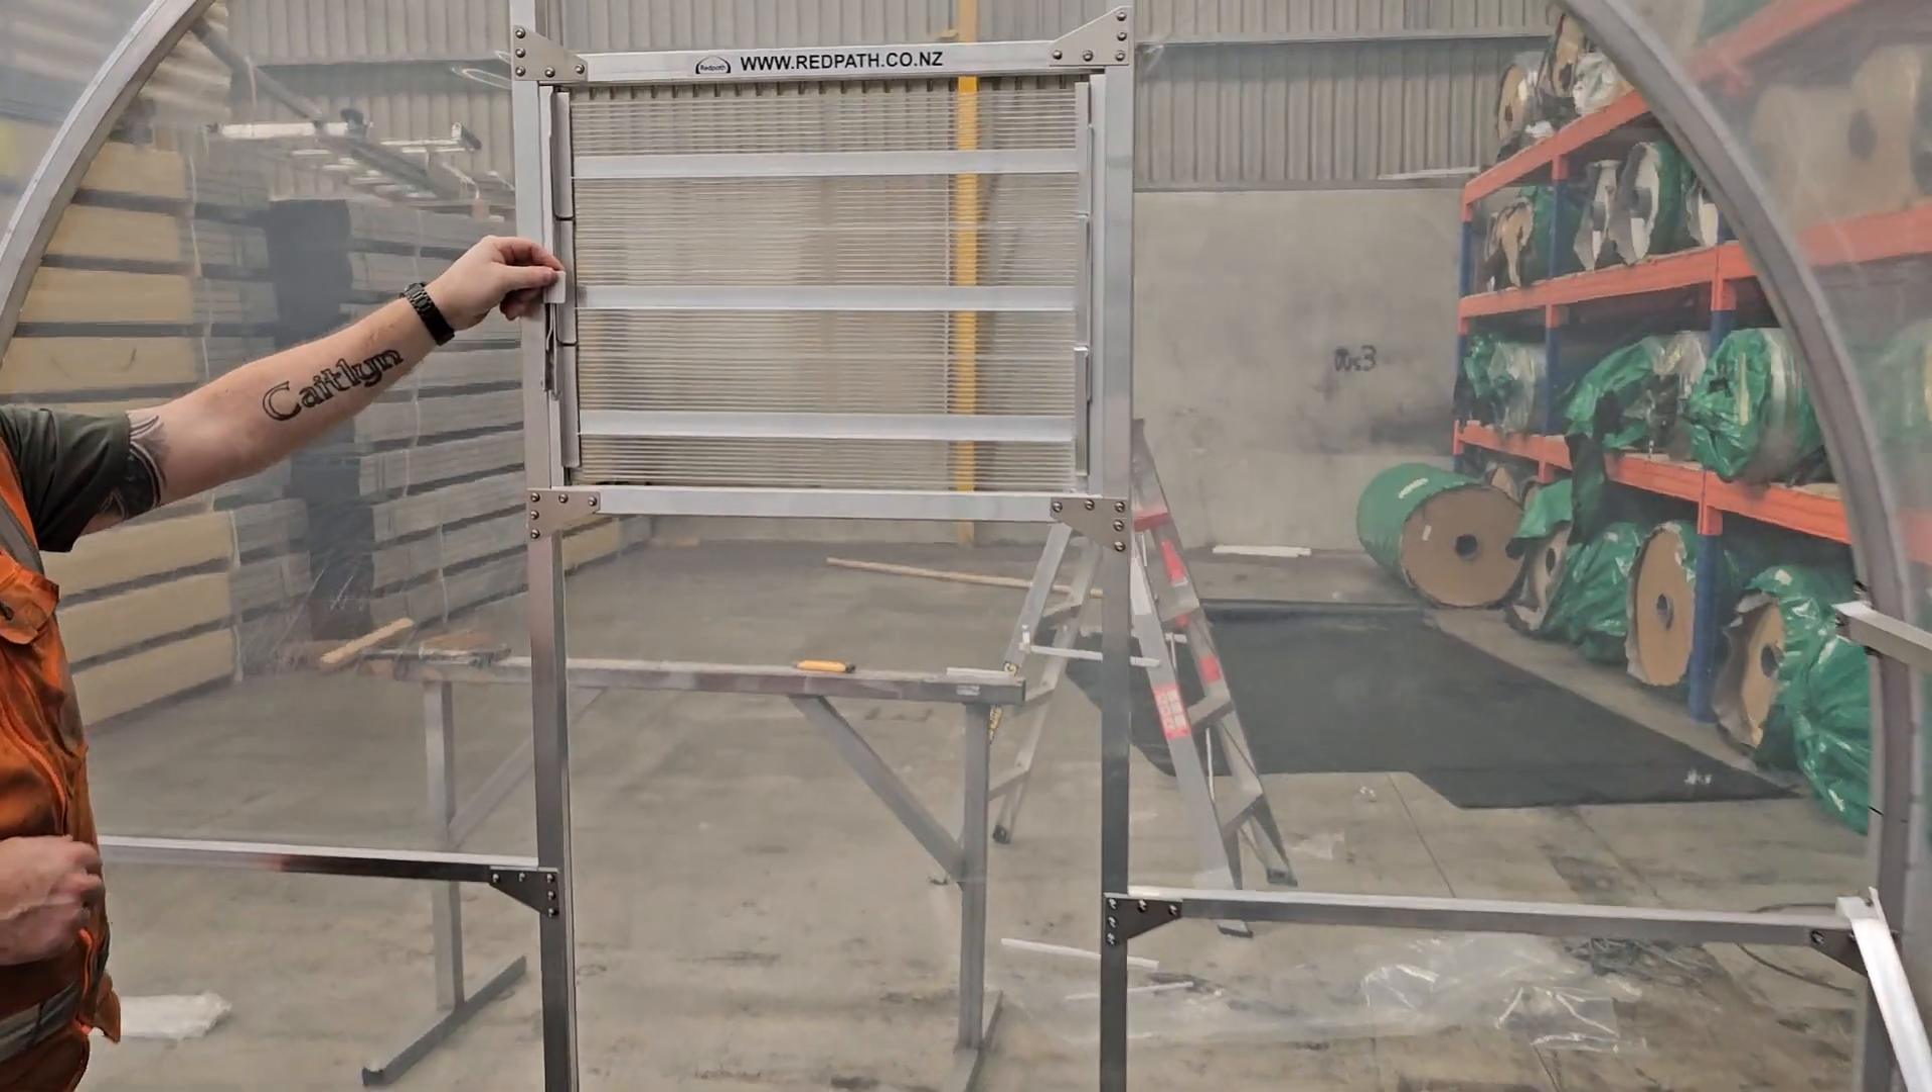Okay so here we have the three blade louver fitted into the rear wall.